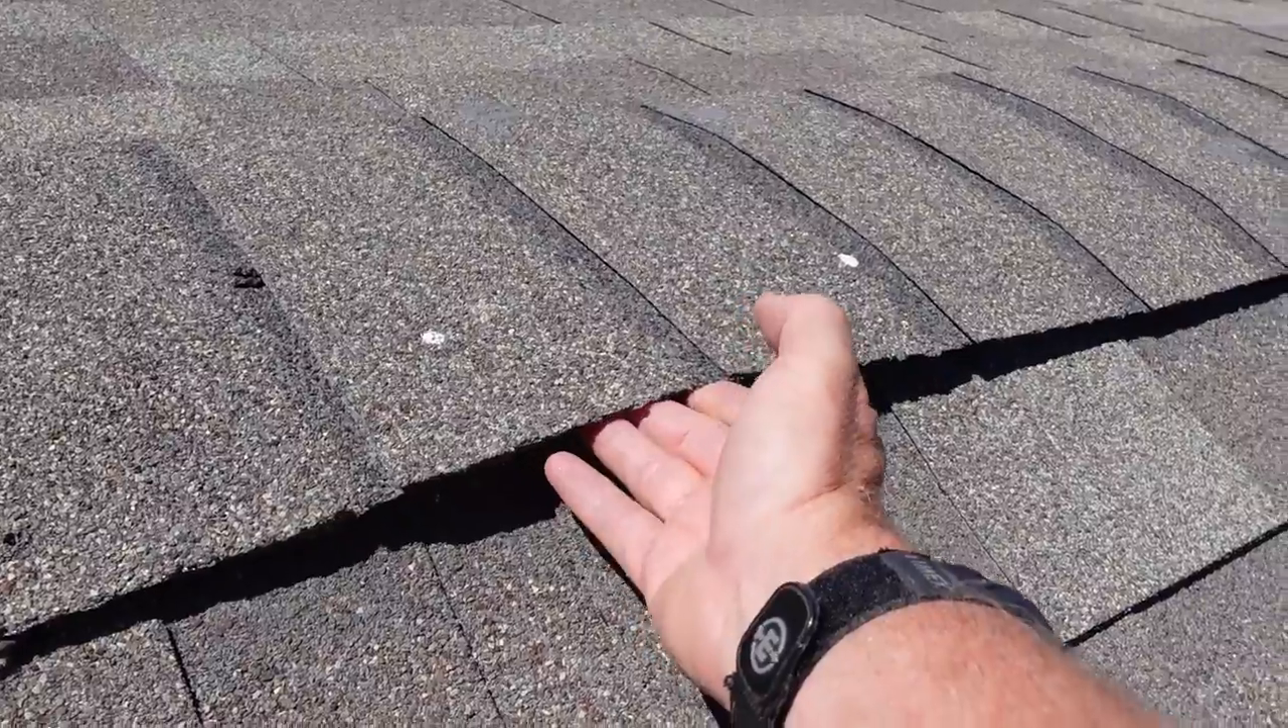This side of the ridge shingles you can see are lifted up quite a bit. They never actually sealed and so they're just flapping in the wind right.